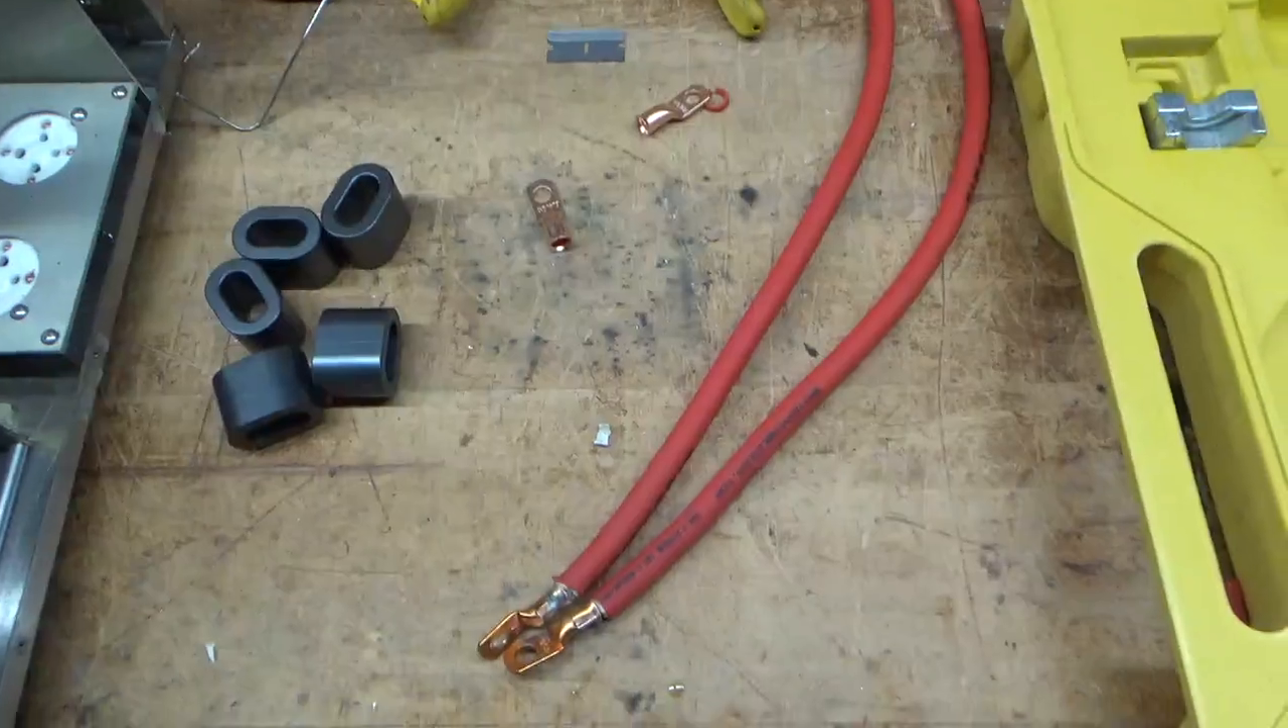Okay, the connectors have been installed. They're soldered real nice, crimped, soldered.